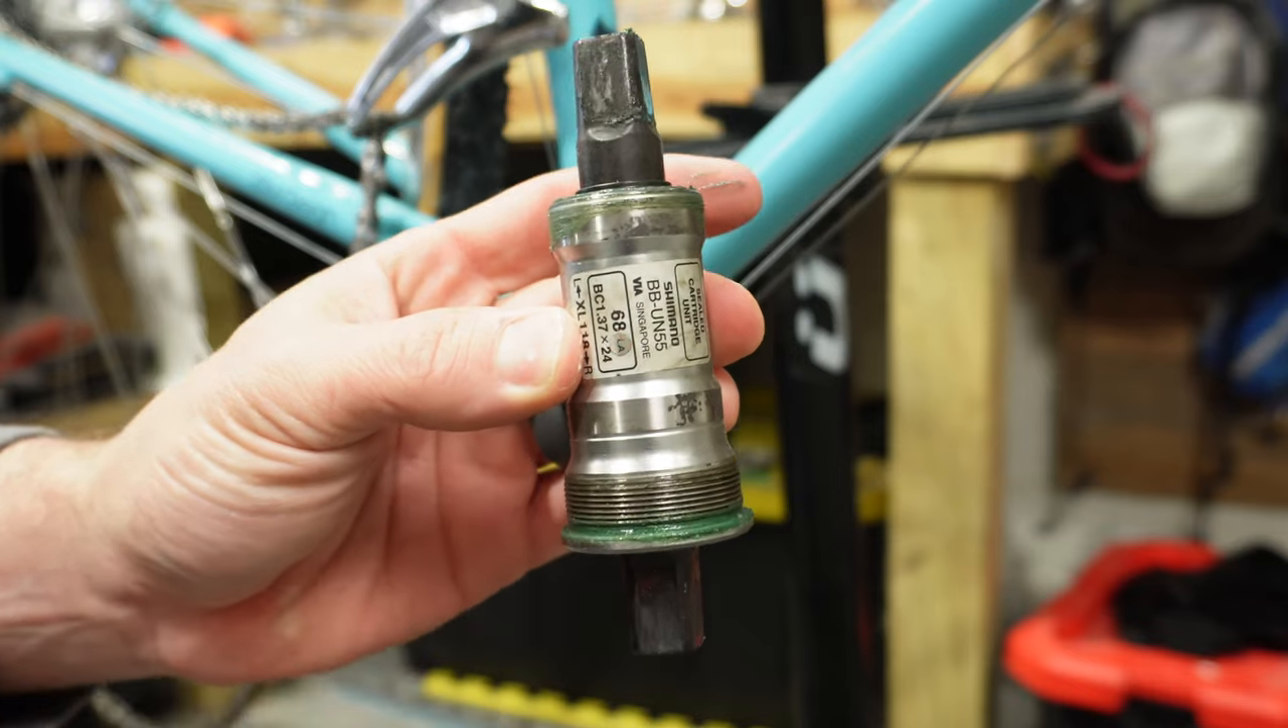But here is the bottom bracket fully removed.